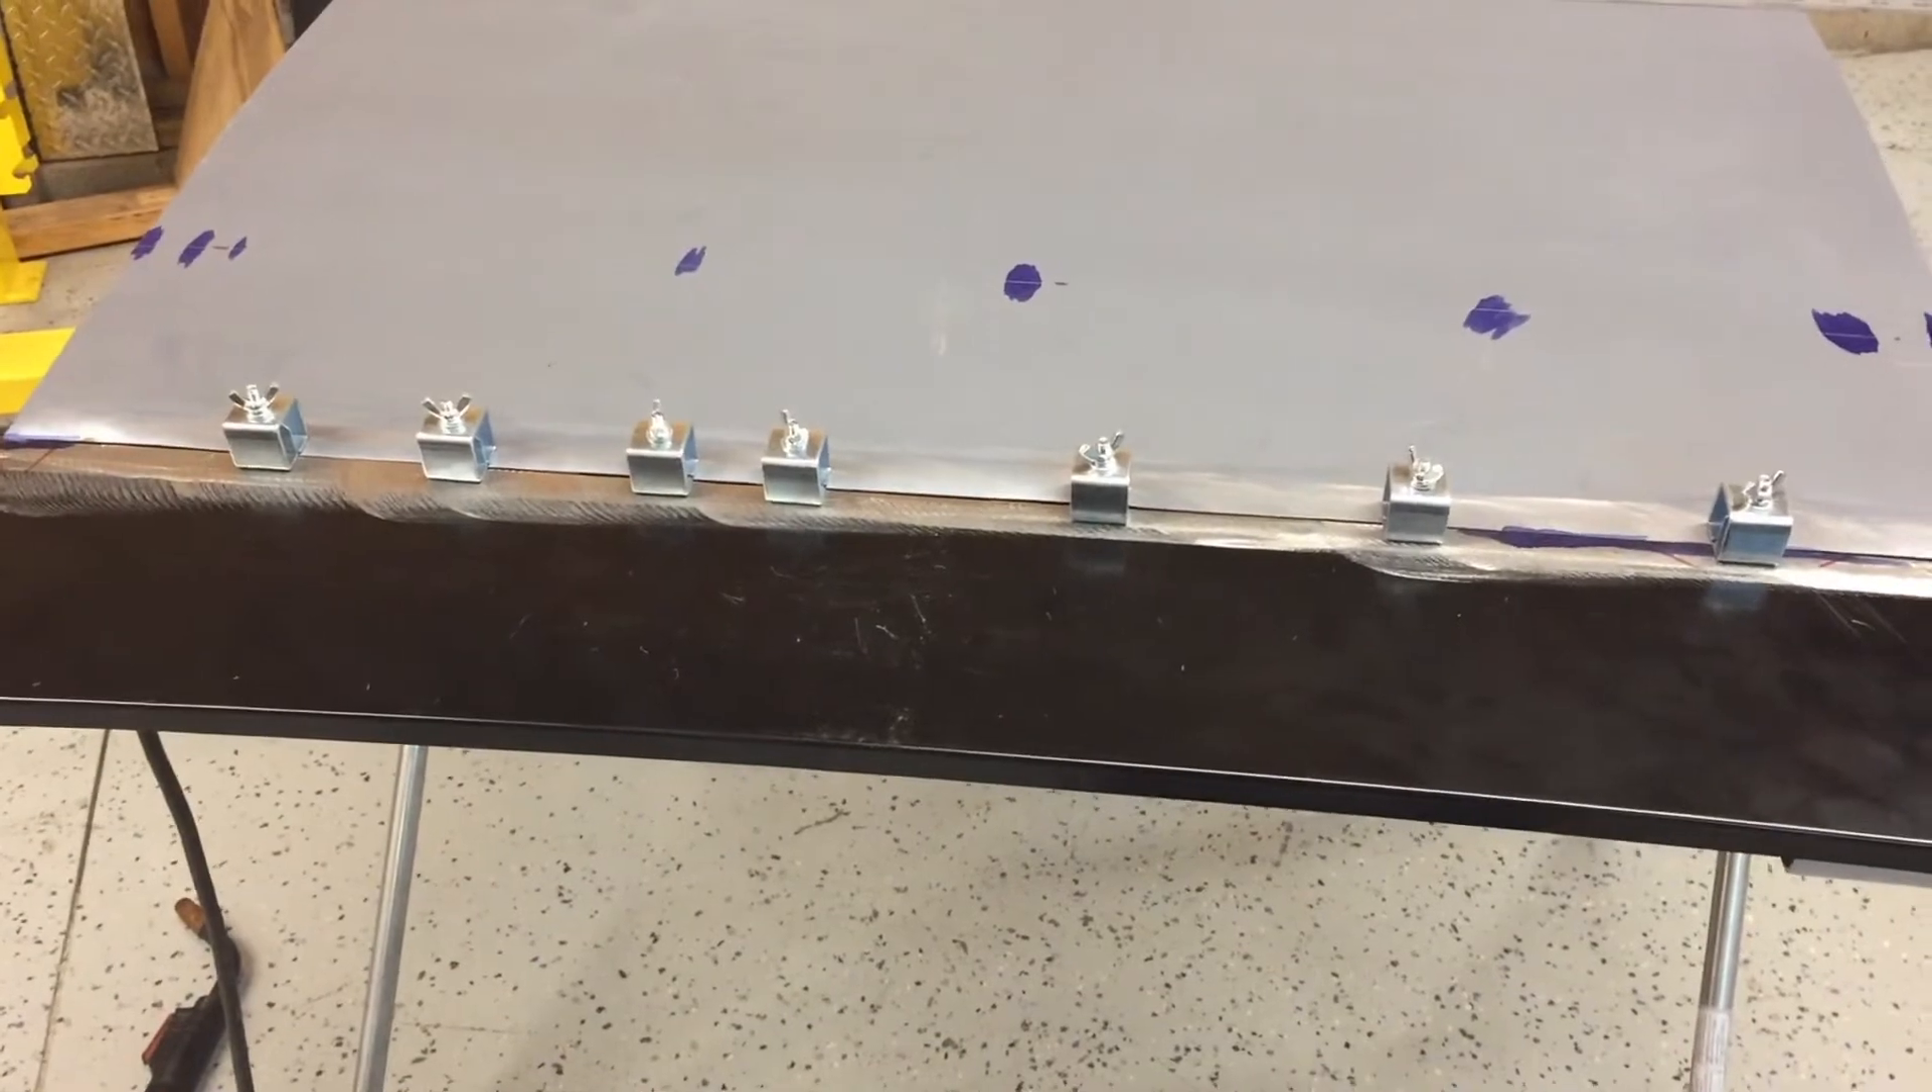I've got a bunch of these pinch clamps holding the bottom patch panel to the bottom of the door.